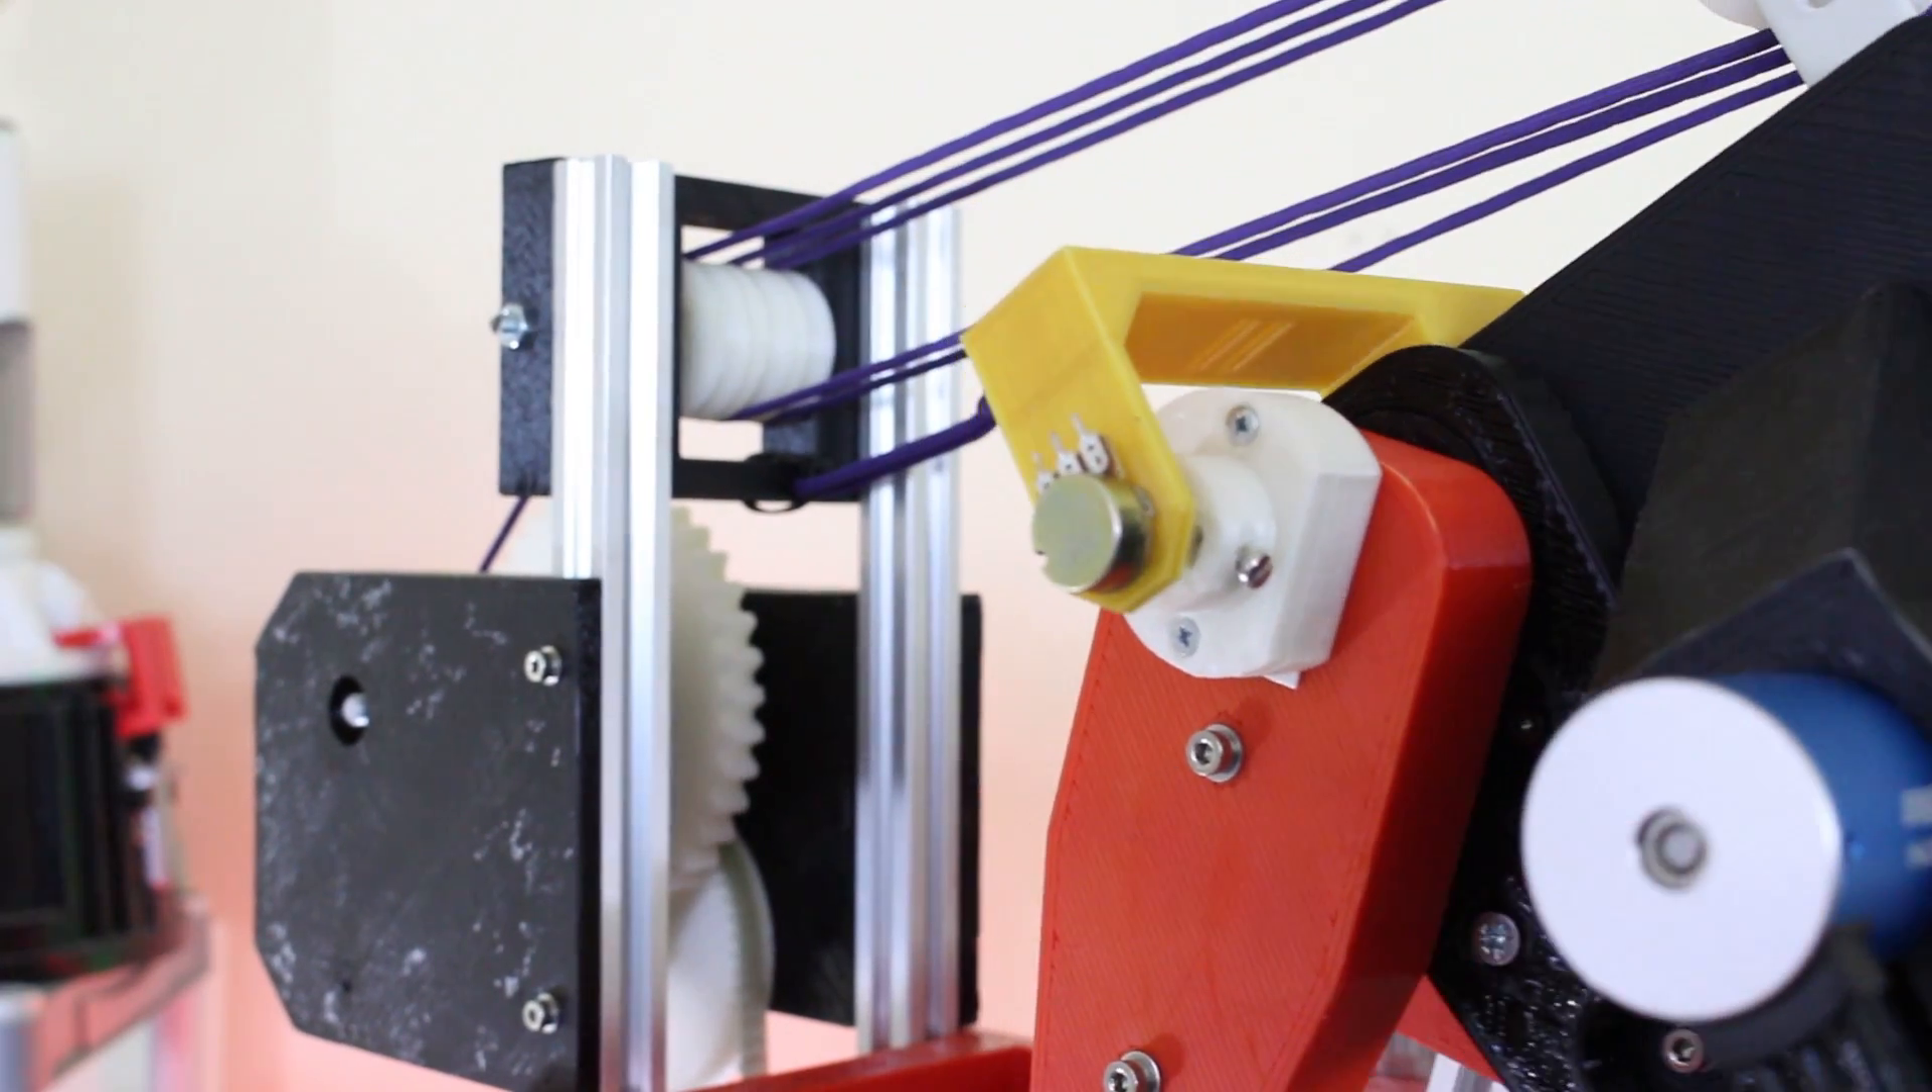I've installed another potentiometer here which measures that angle and this has got a bracket to the main piece of the arm and it's got this little thing that holds the pot.